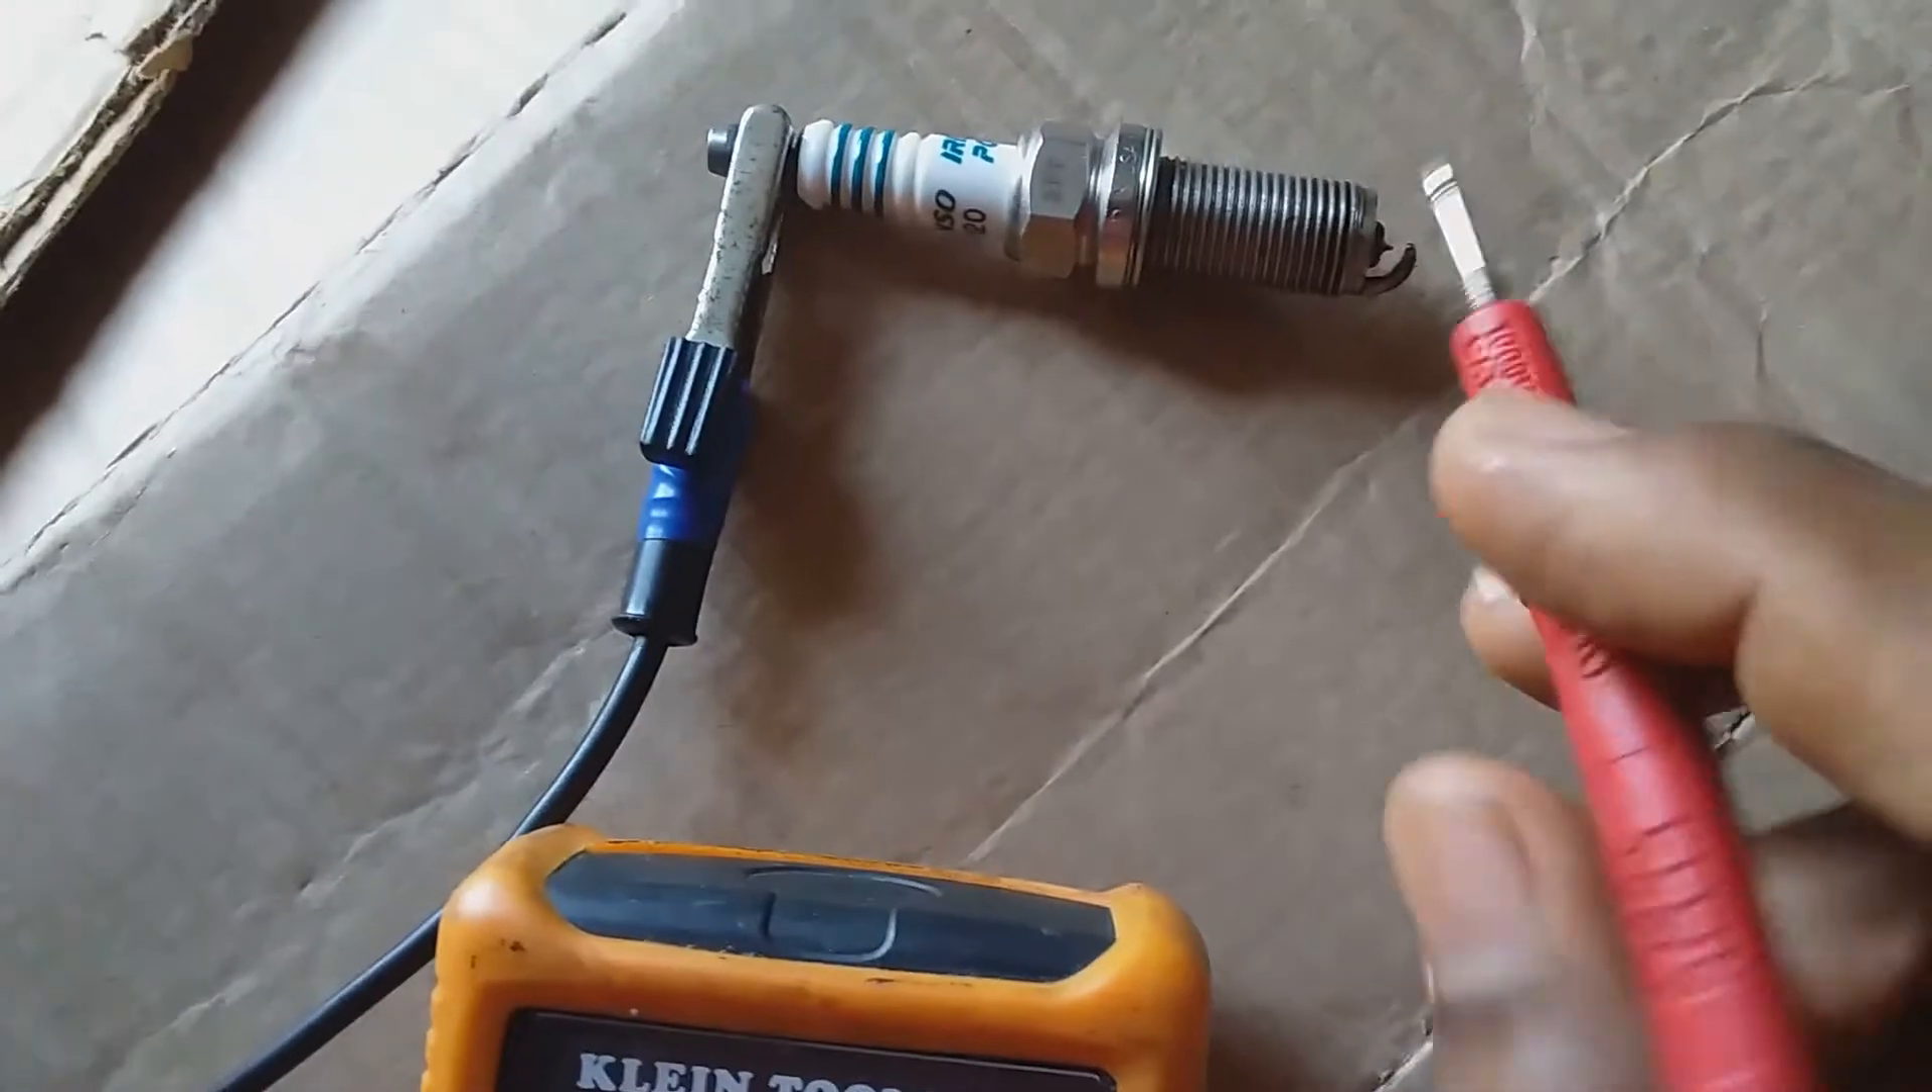Here I already have the negative lead of the meter connected to this terminal.